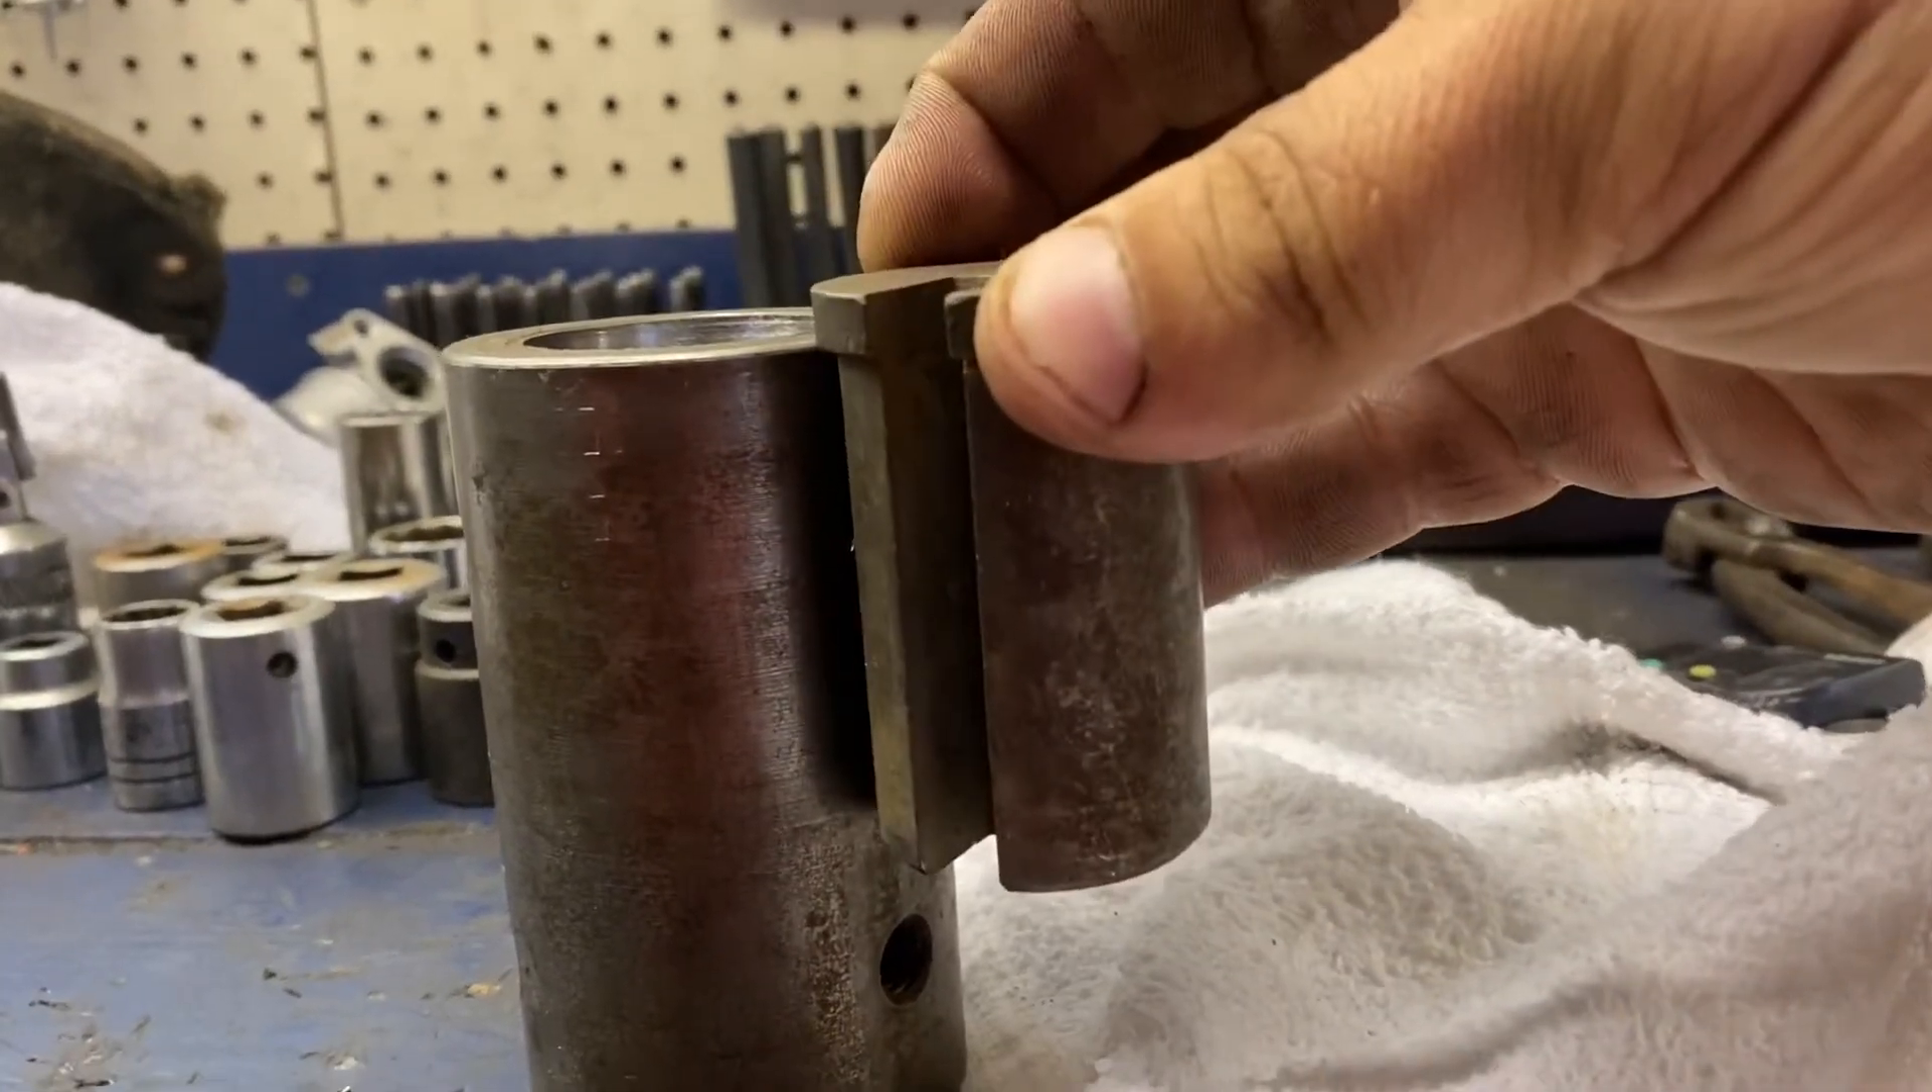And now, as you'll notice, this plug is not as deep as this coupler.